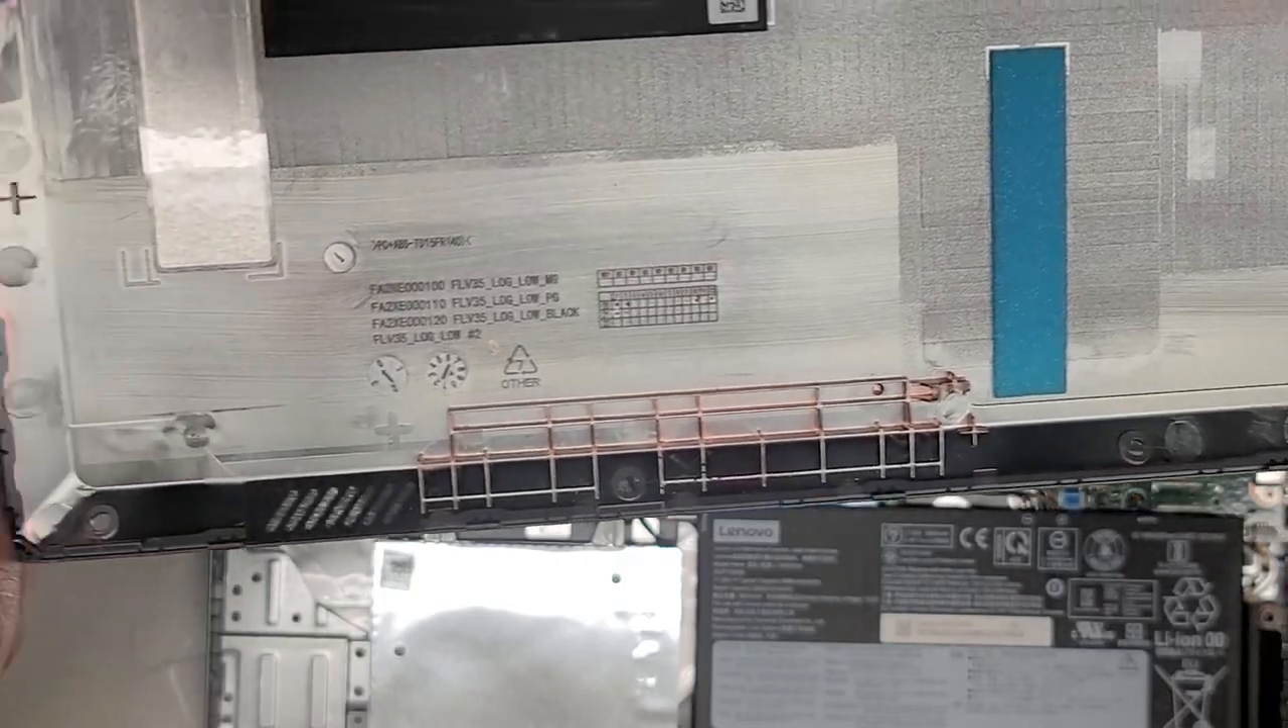We've got the entire bottom cover off.